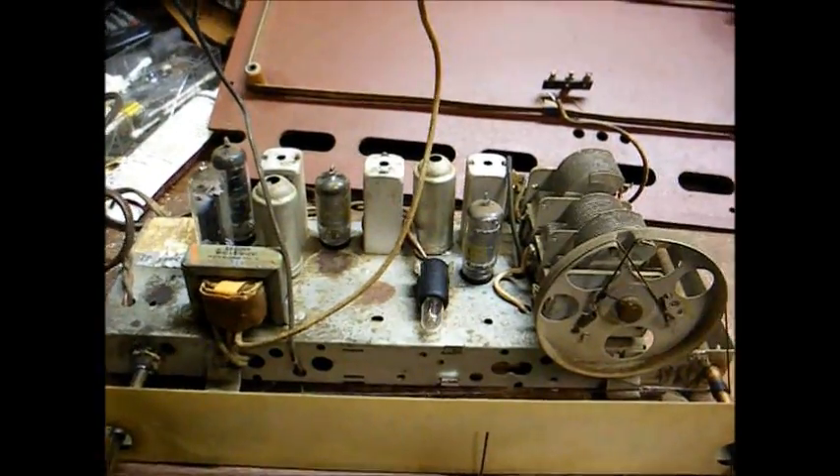Here's our chassis removed from the cabinet.